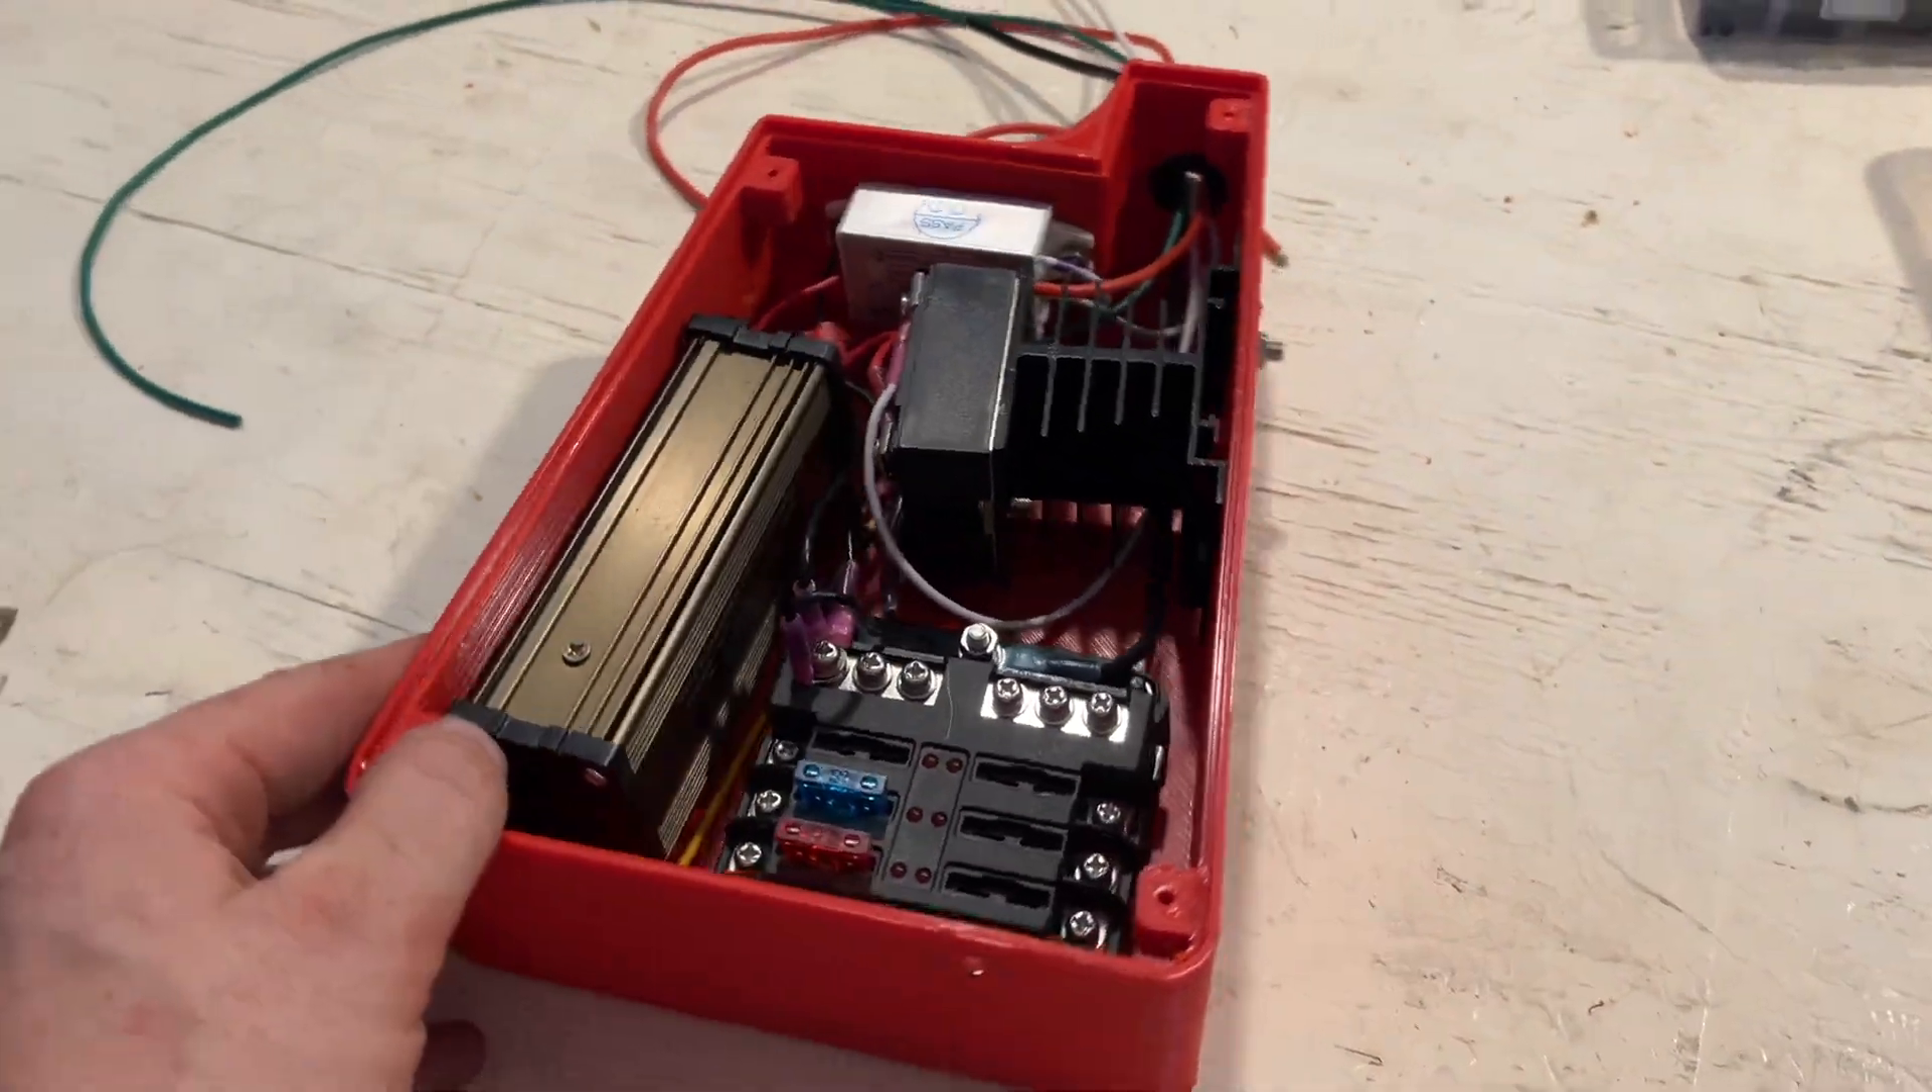And here is the box with all of the components placed inside.